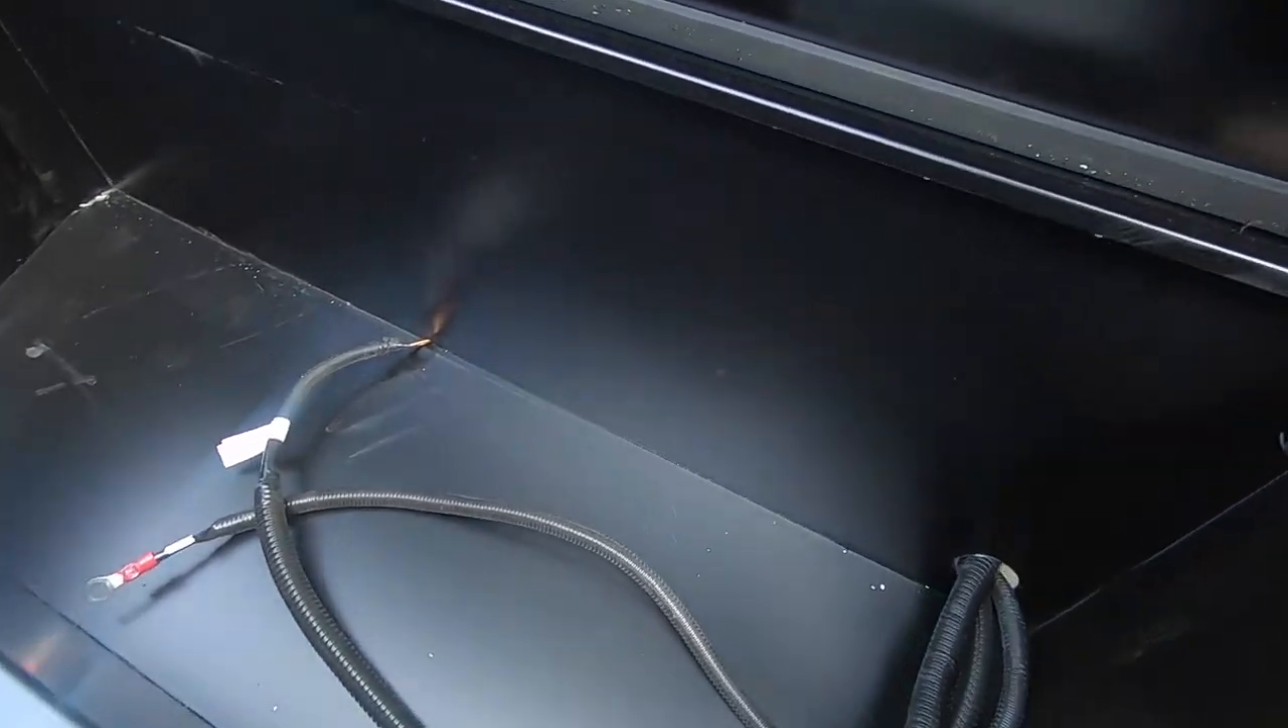All right guys you can see i've got the cables in the box now.